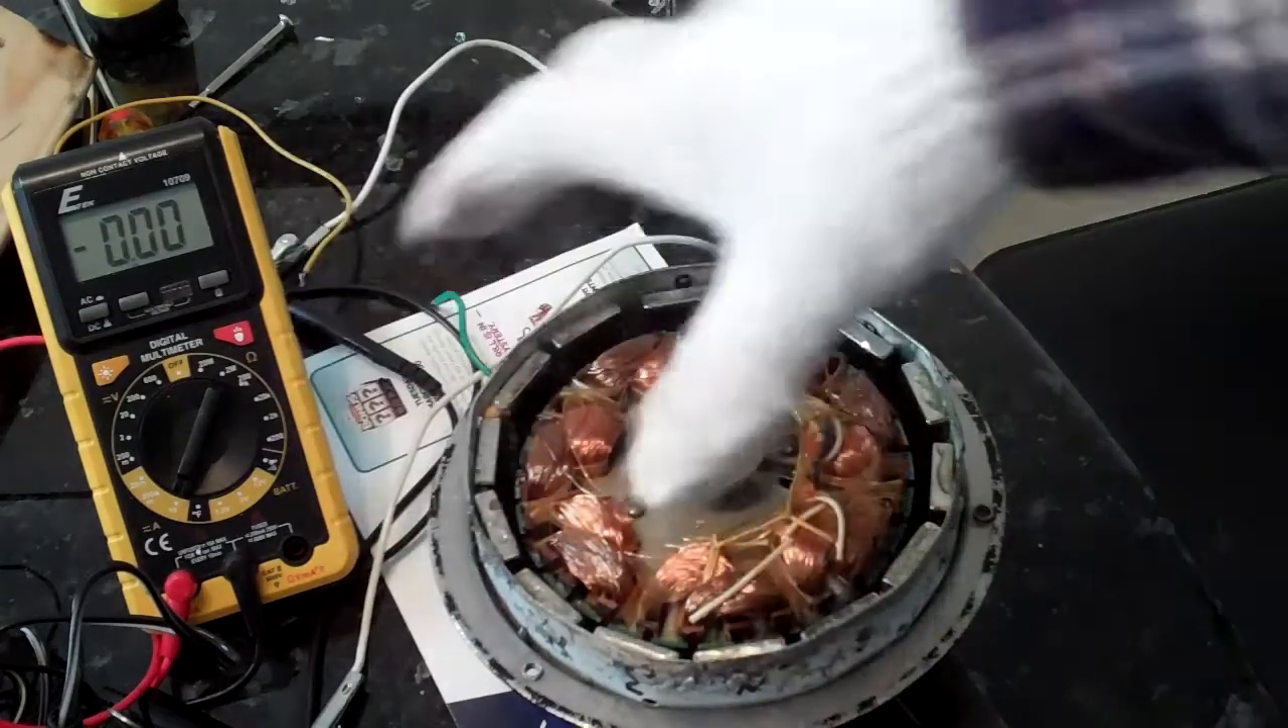Of course, I have a cover. I haven't put that on yet. But thanks for watching.